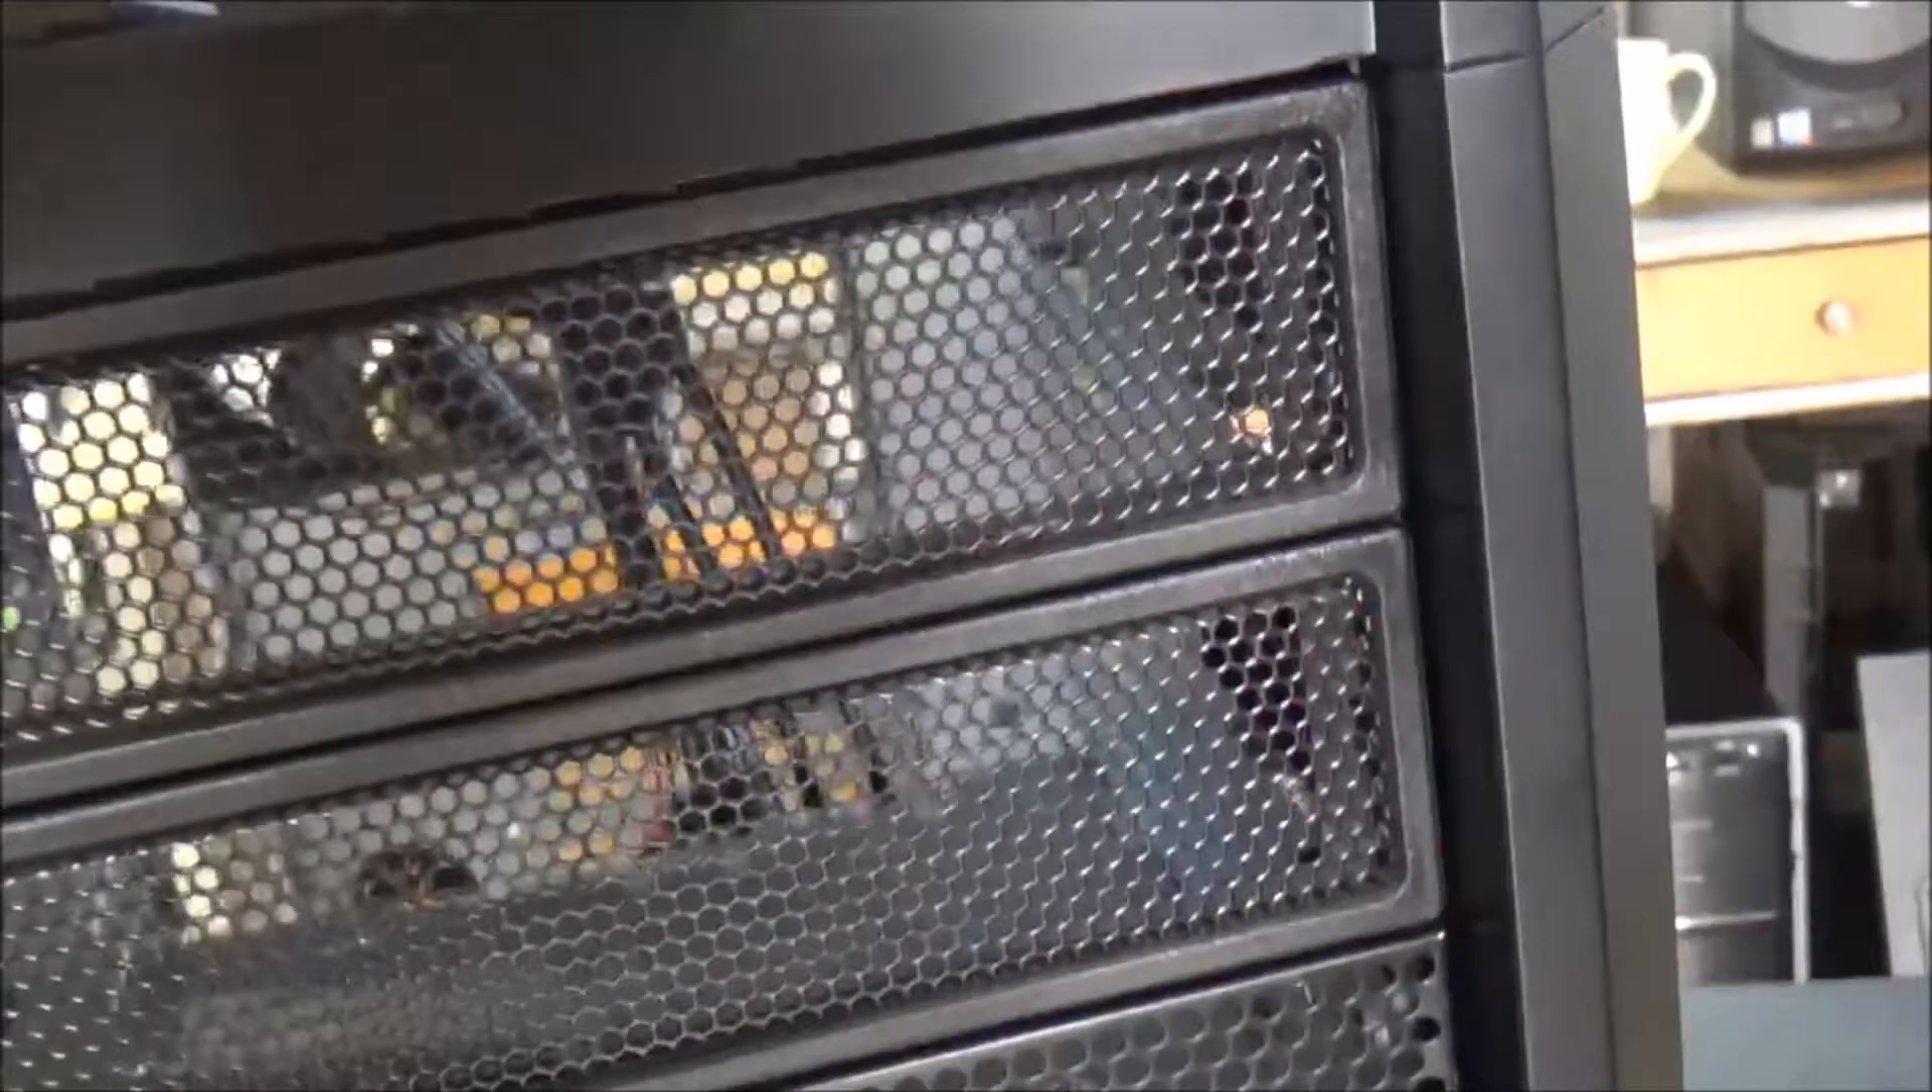Alright I have both inserts finished now. And it lines up pretty nice.